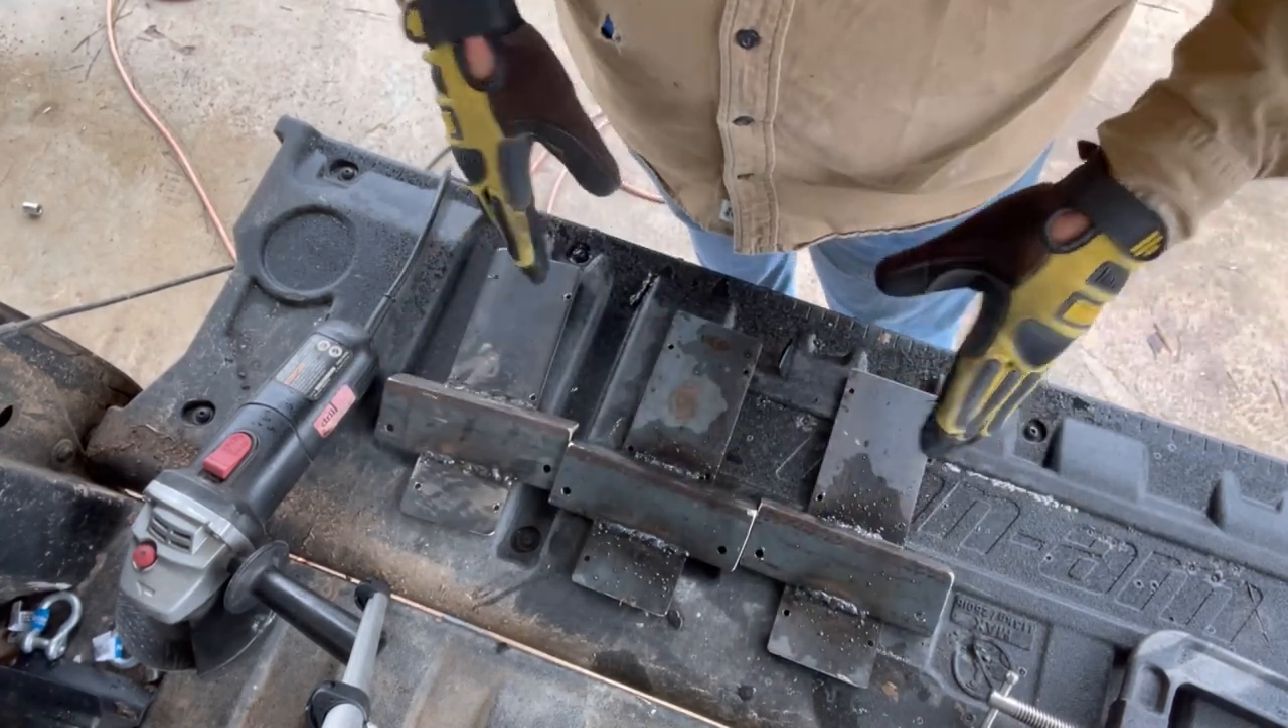So now i have all four of my brackets built i've got them welded.